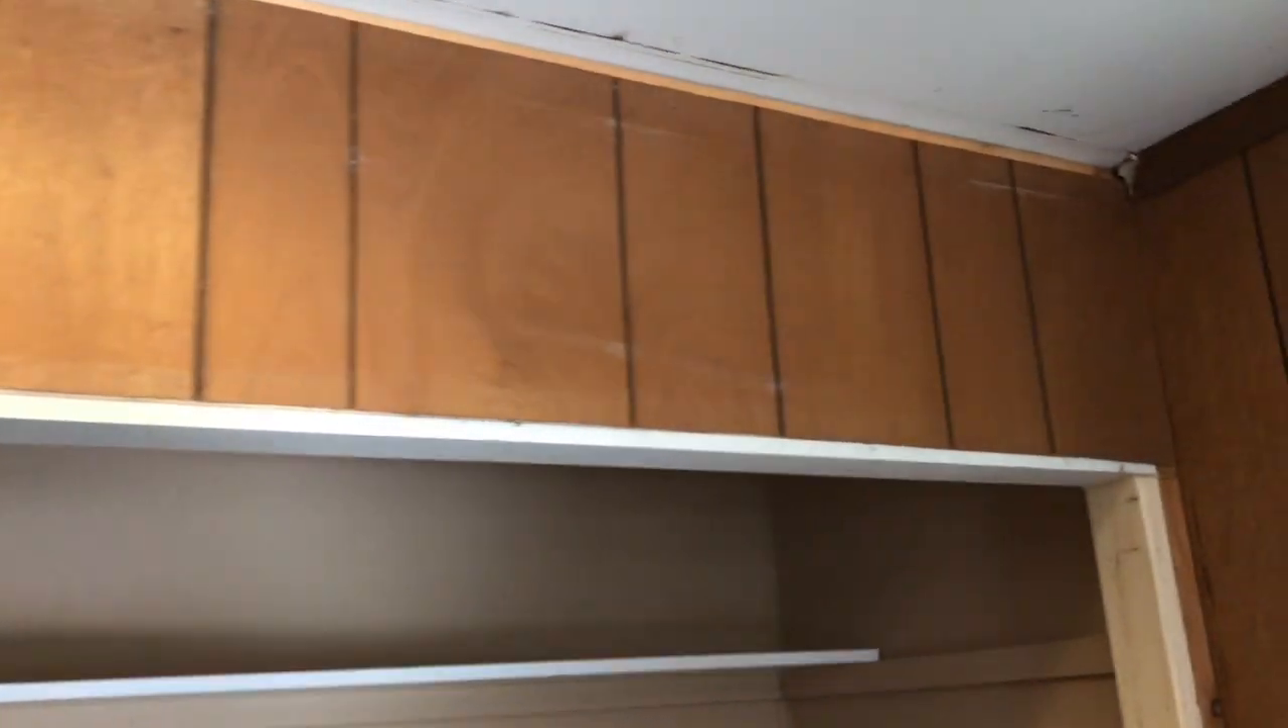Okay folks hey we got some of the old paneling put back in place.